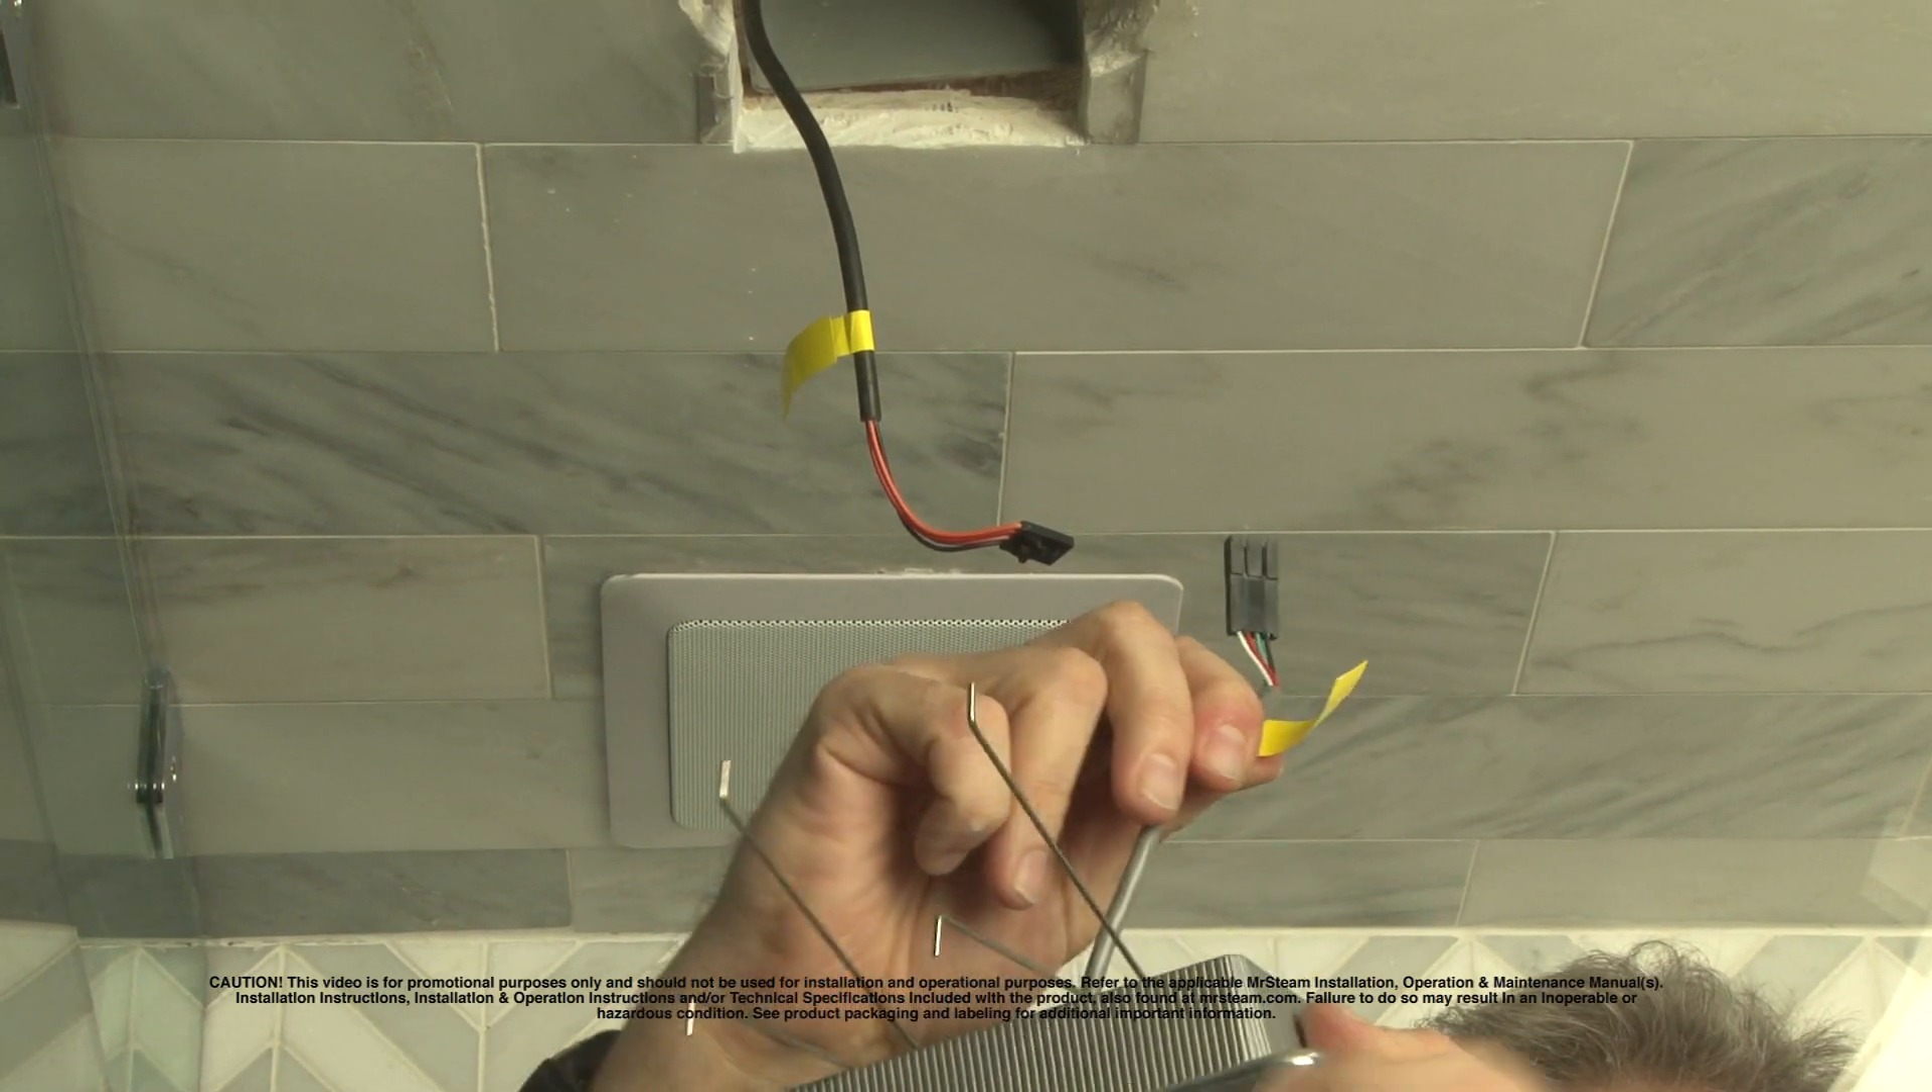Now this light fixture has not been fully installed yet. It's because the cable is not connected.